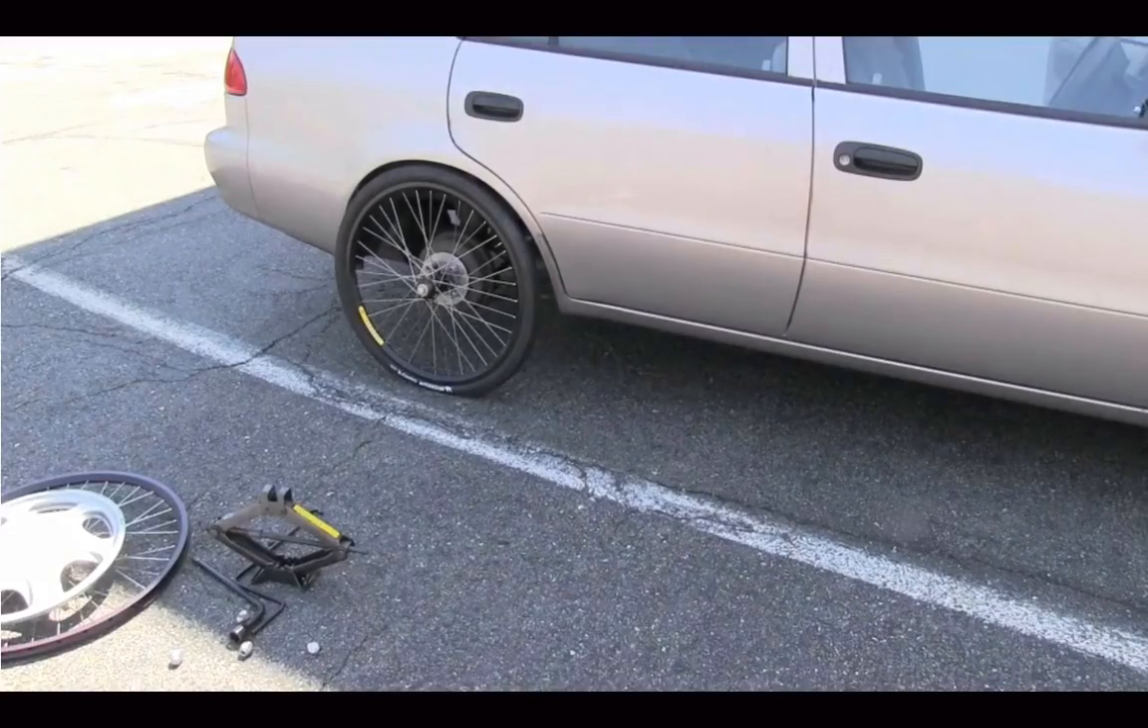Here we are with a new tire that clears the wheel well and you can see that all of the weight of the car has been transferred to the wheel.